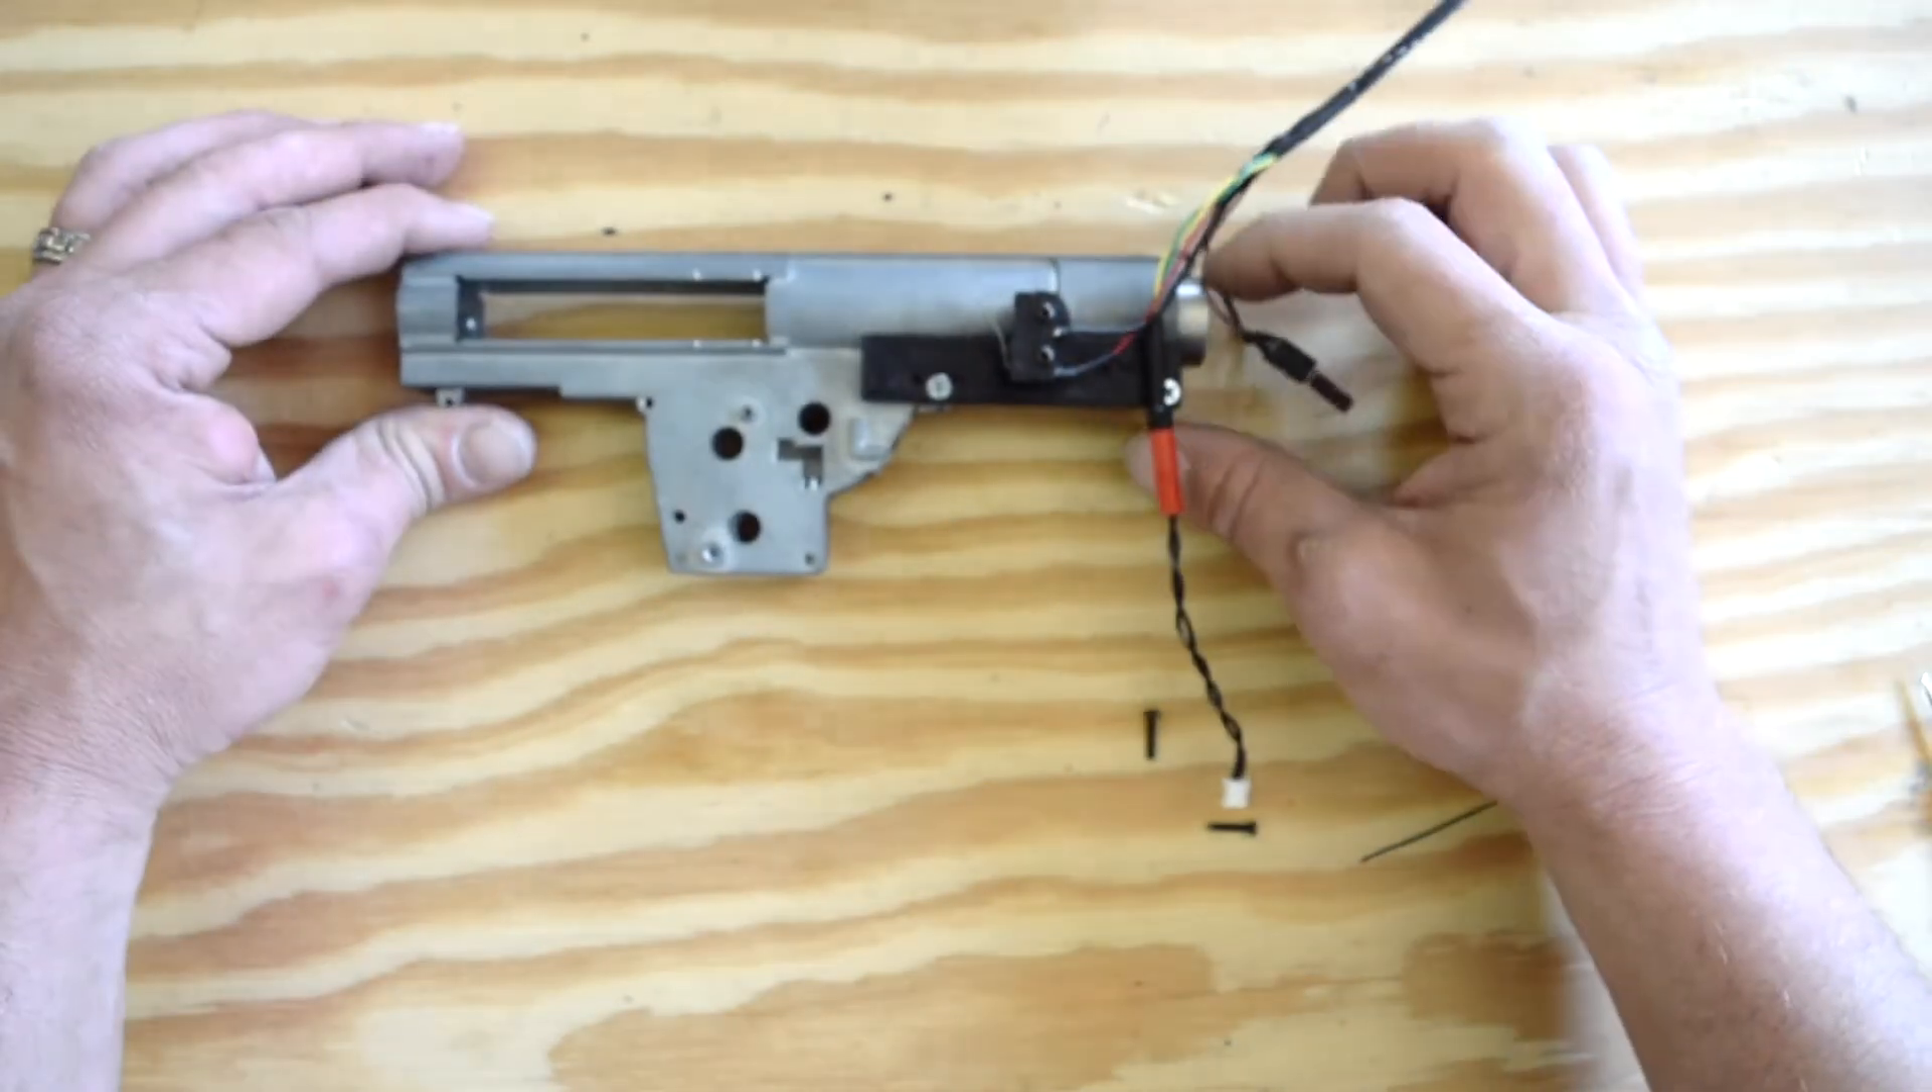So now we have the bracket installed on the gearbox.